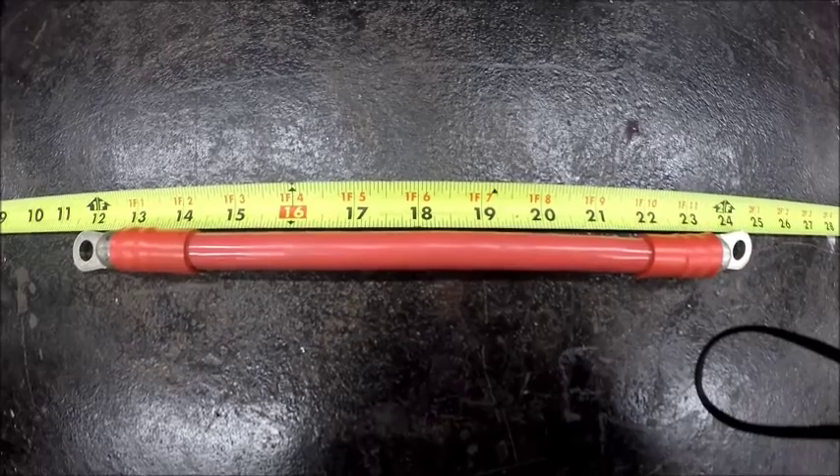And there you have it. A 12 inch battery cable full assembly.